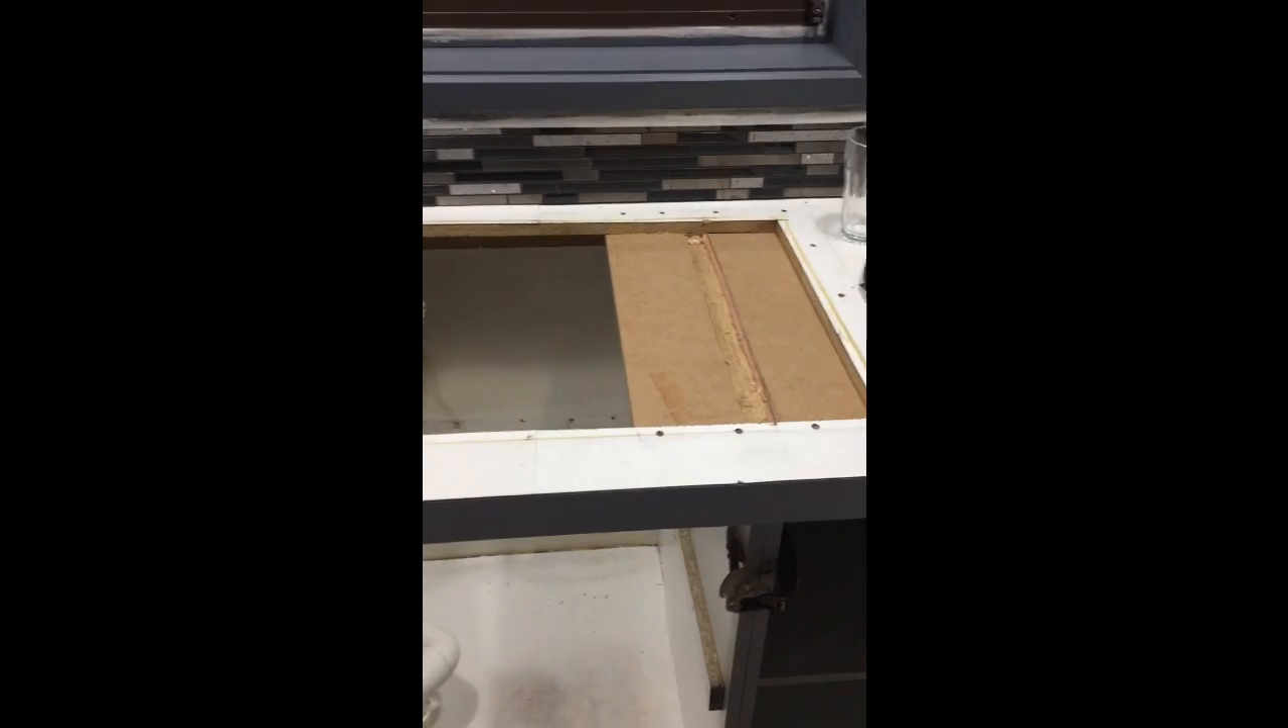So, there's some MDF that I've stuck in under the edges of the existing sinkhole.